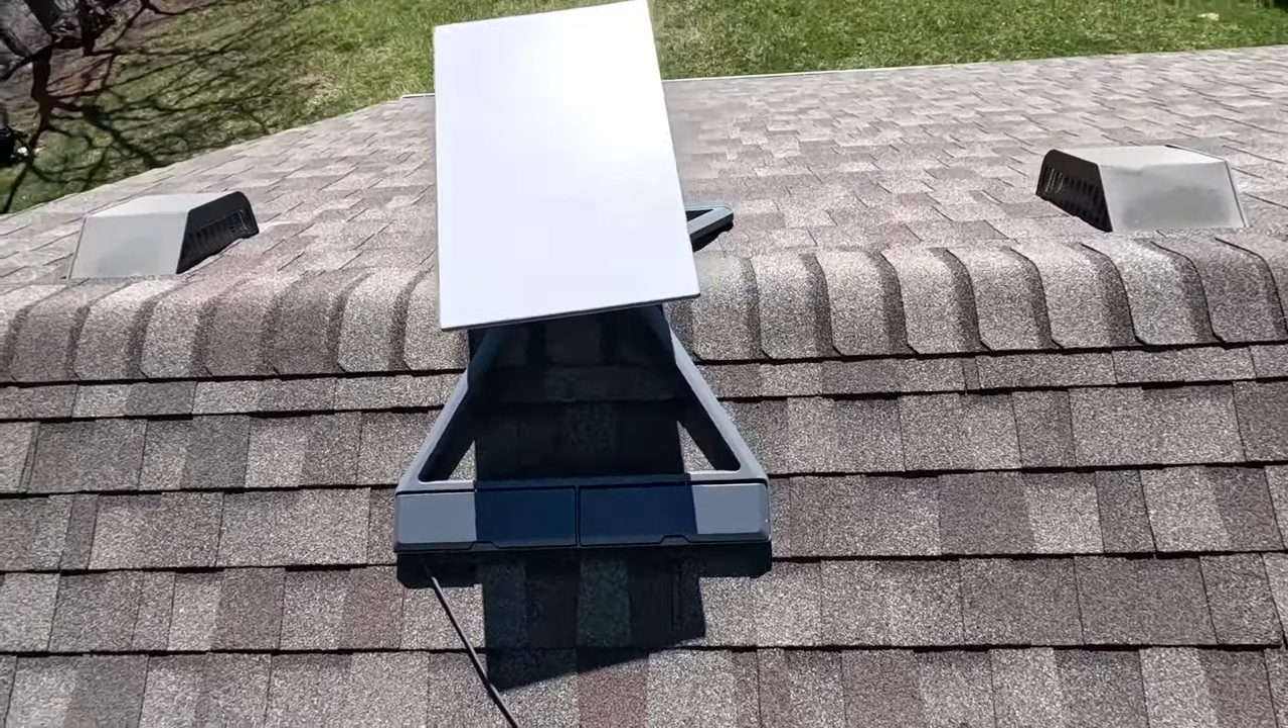The installation of the starlink gen 3 ridgeline mount is complete you can see i've got the weight ballast installed everything's connected up and running right now i've done the alignment already.